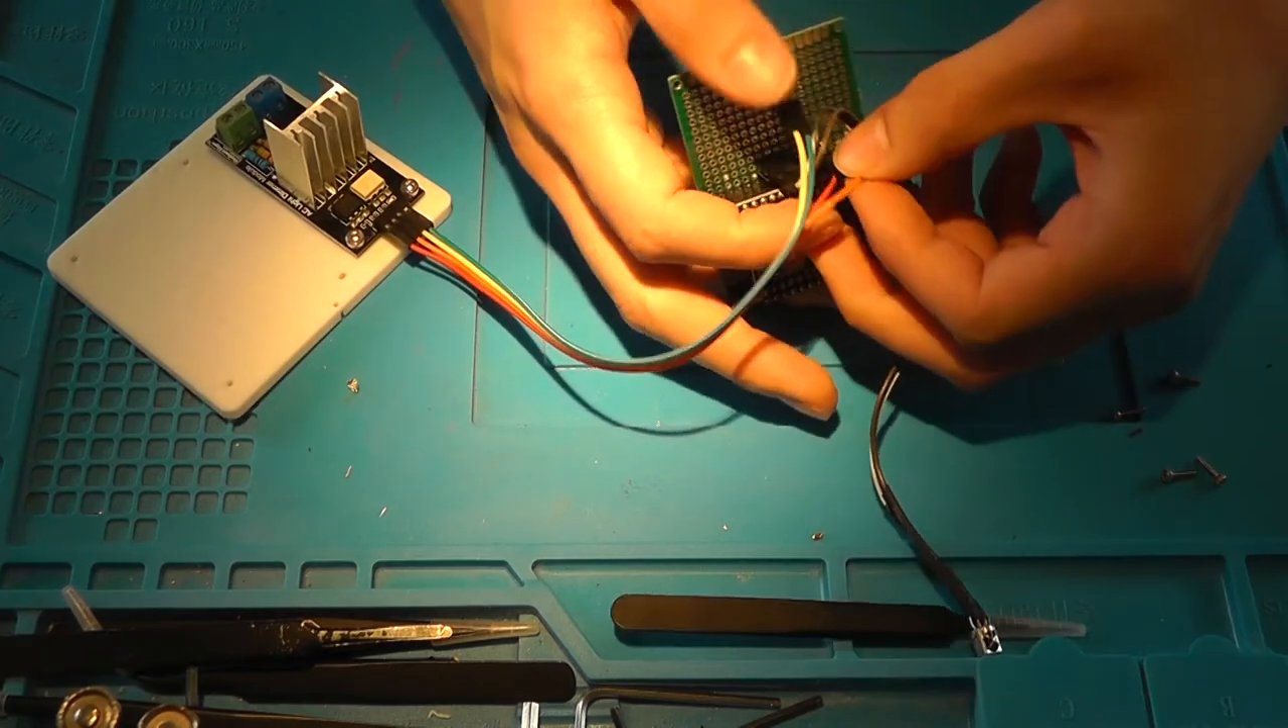I noticed that the pins of the AC Dimmer were horizontal and they needed to be vertical.